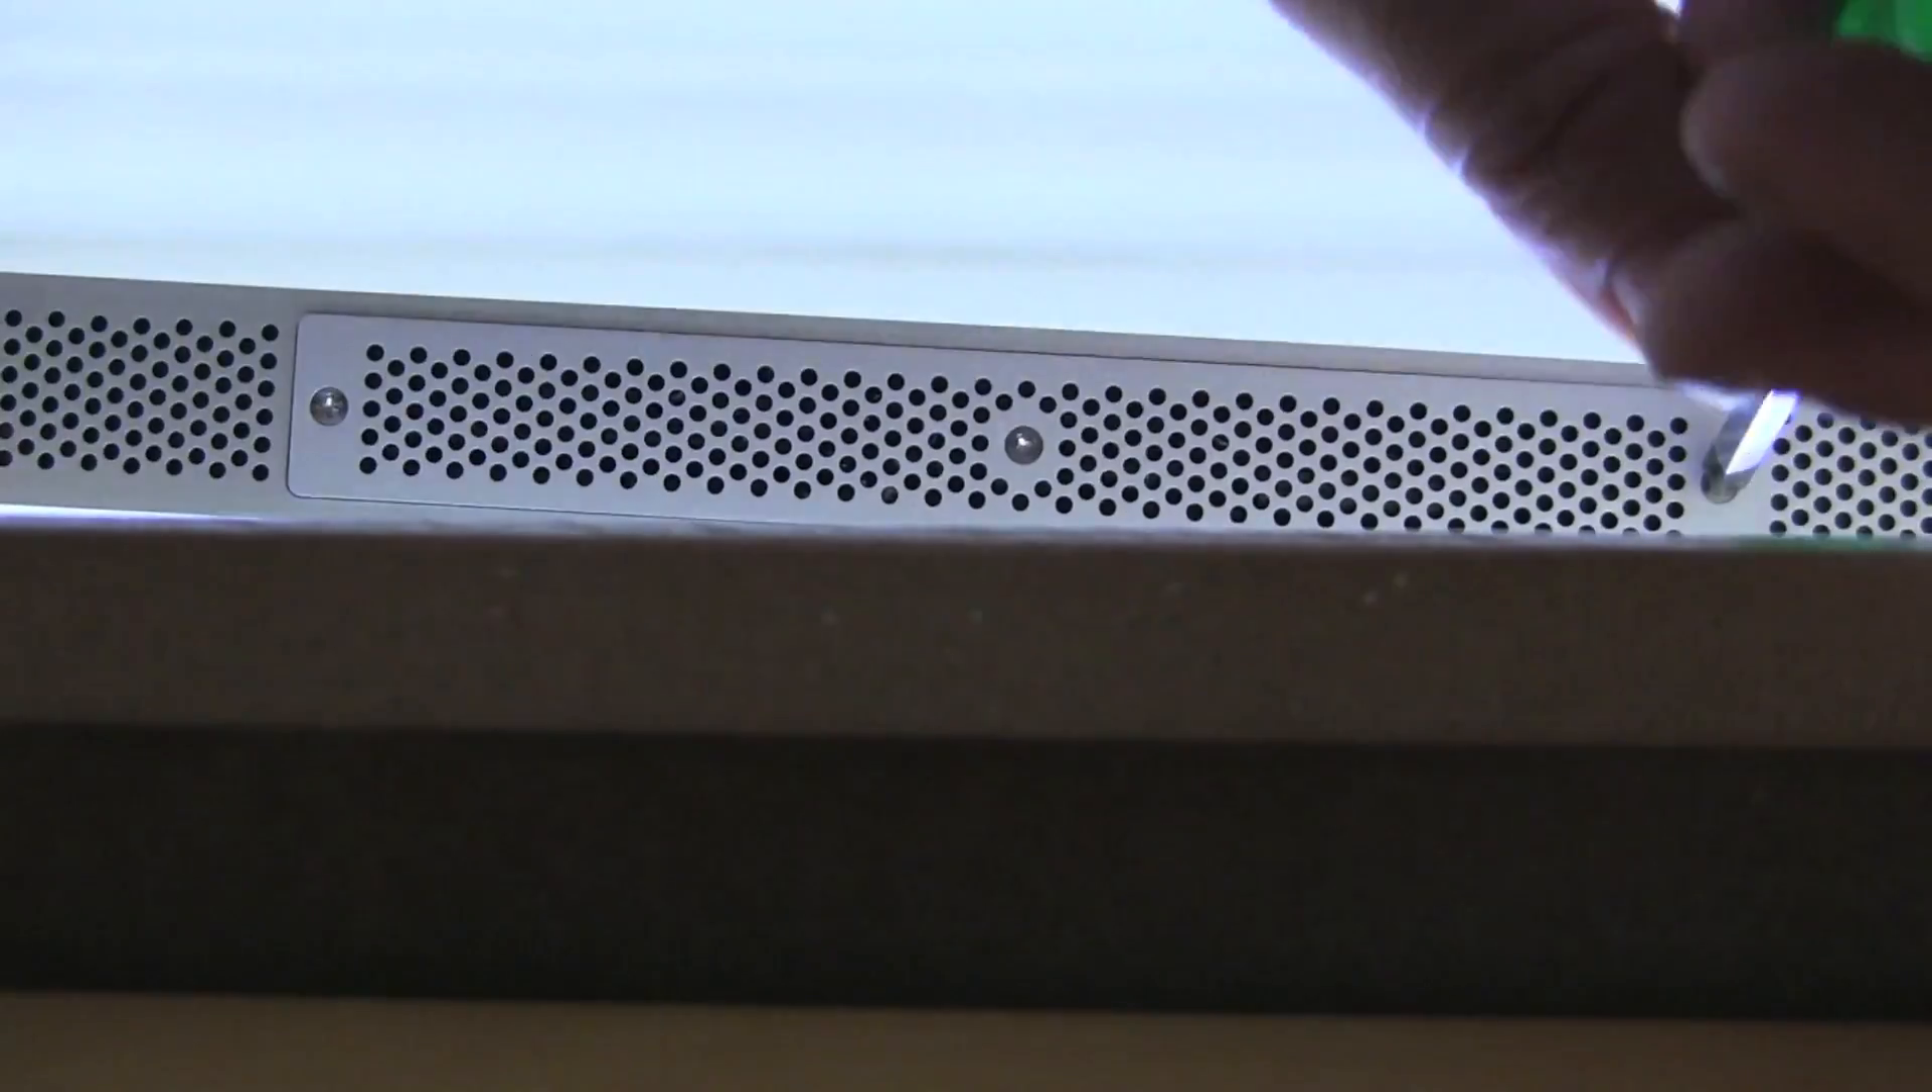But here's the screws. I put them back on.